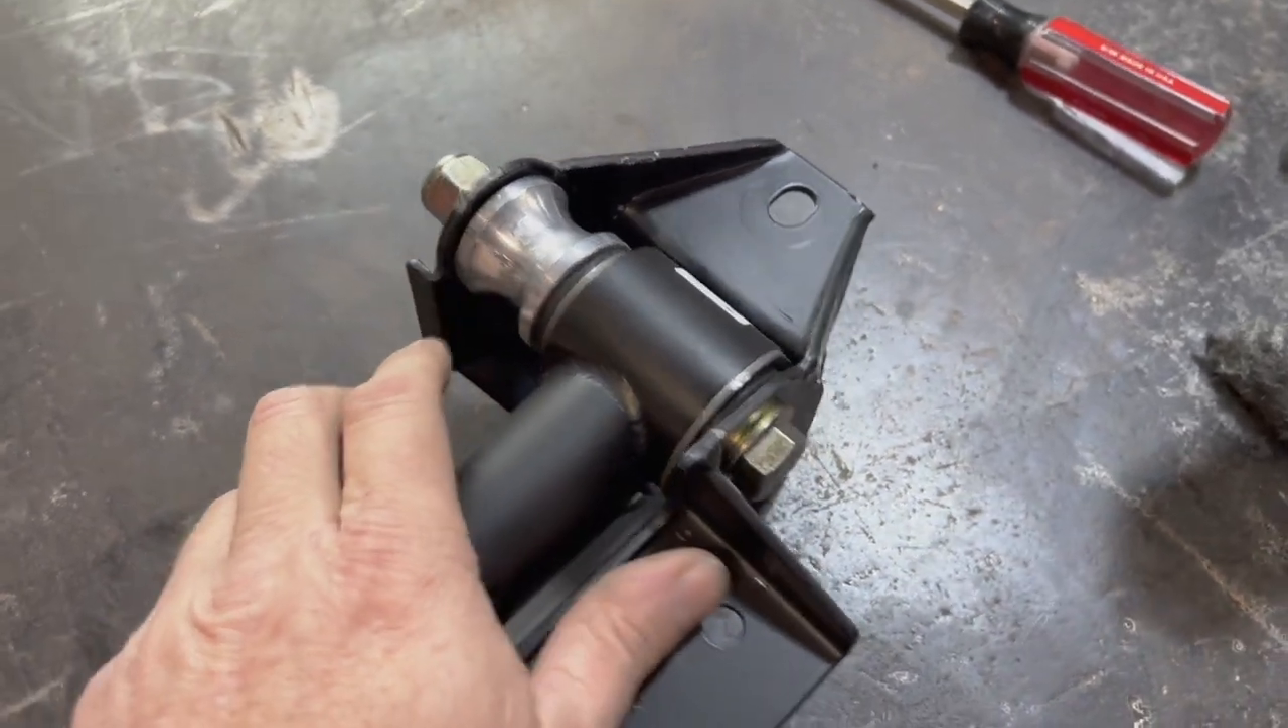I was able to squeeze in the link and the spacer.